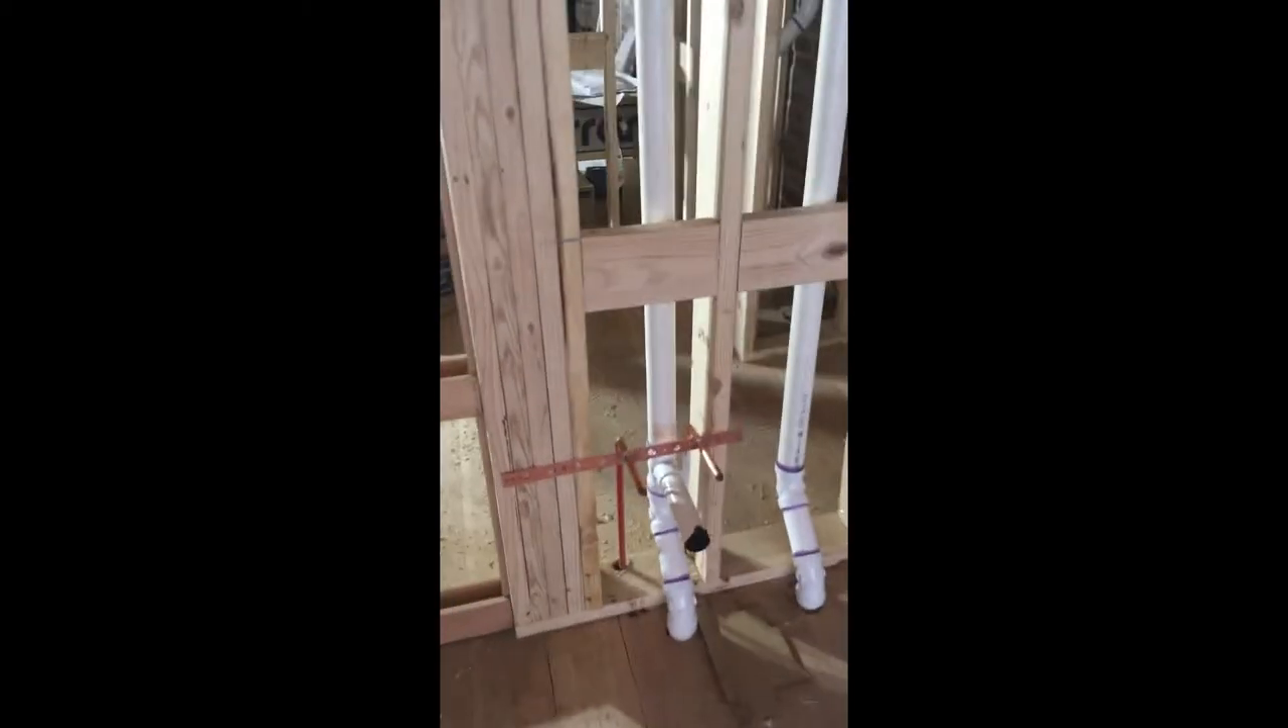The plumbers got most of the plumbing roughed in.